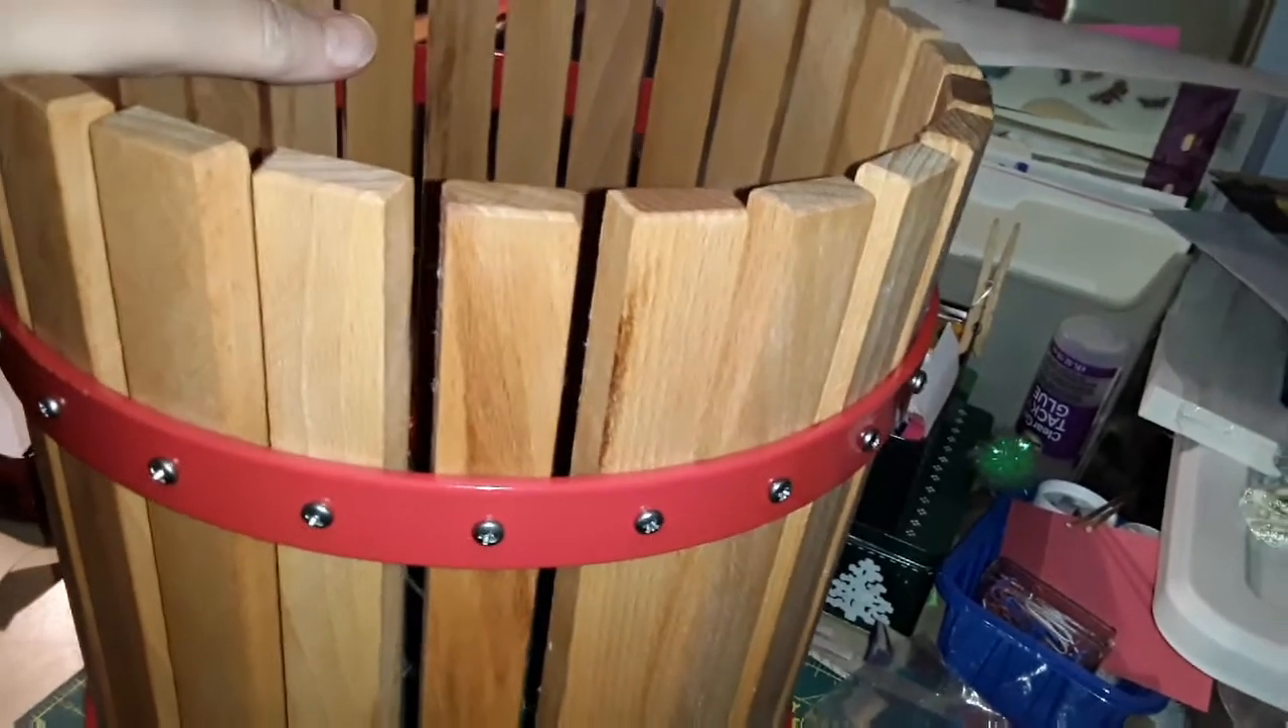So i got the first six or so in jumped to the other side did a few here jumped over here did a couple and then i filled in the gaps and all the screws were lined up properly.